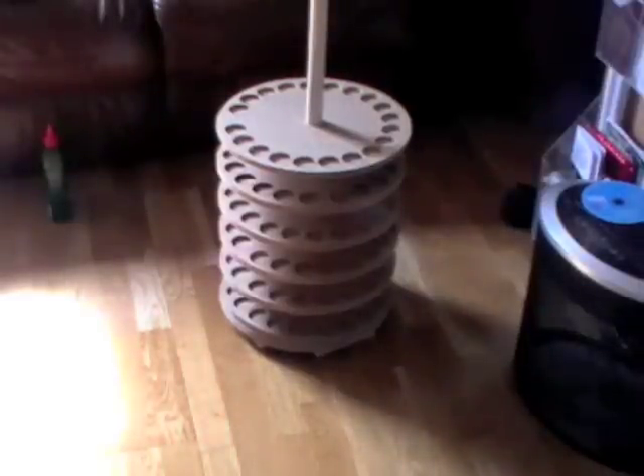Got all the carousel shelves slotted in and glued down on top of each other on the top of the spindle.